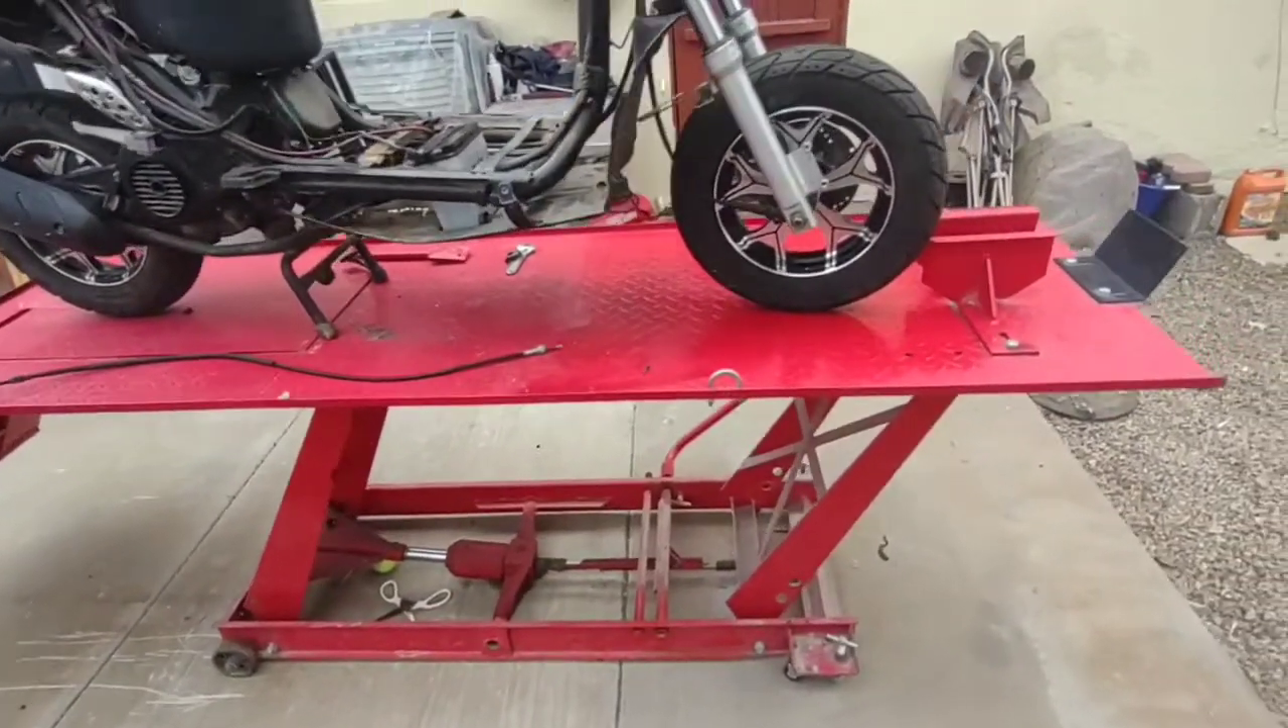I got the rim on the bike. And, the tire is on.